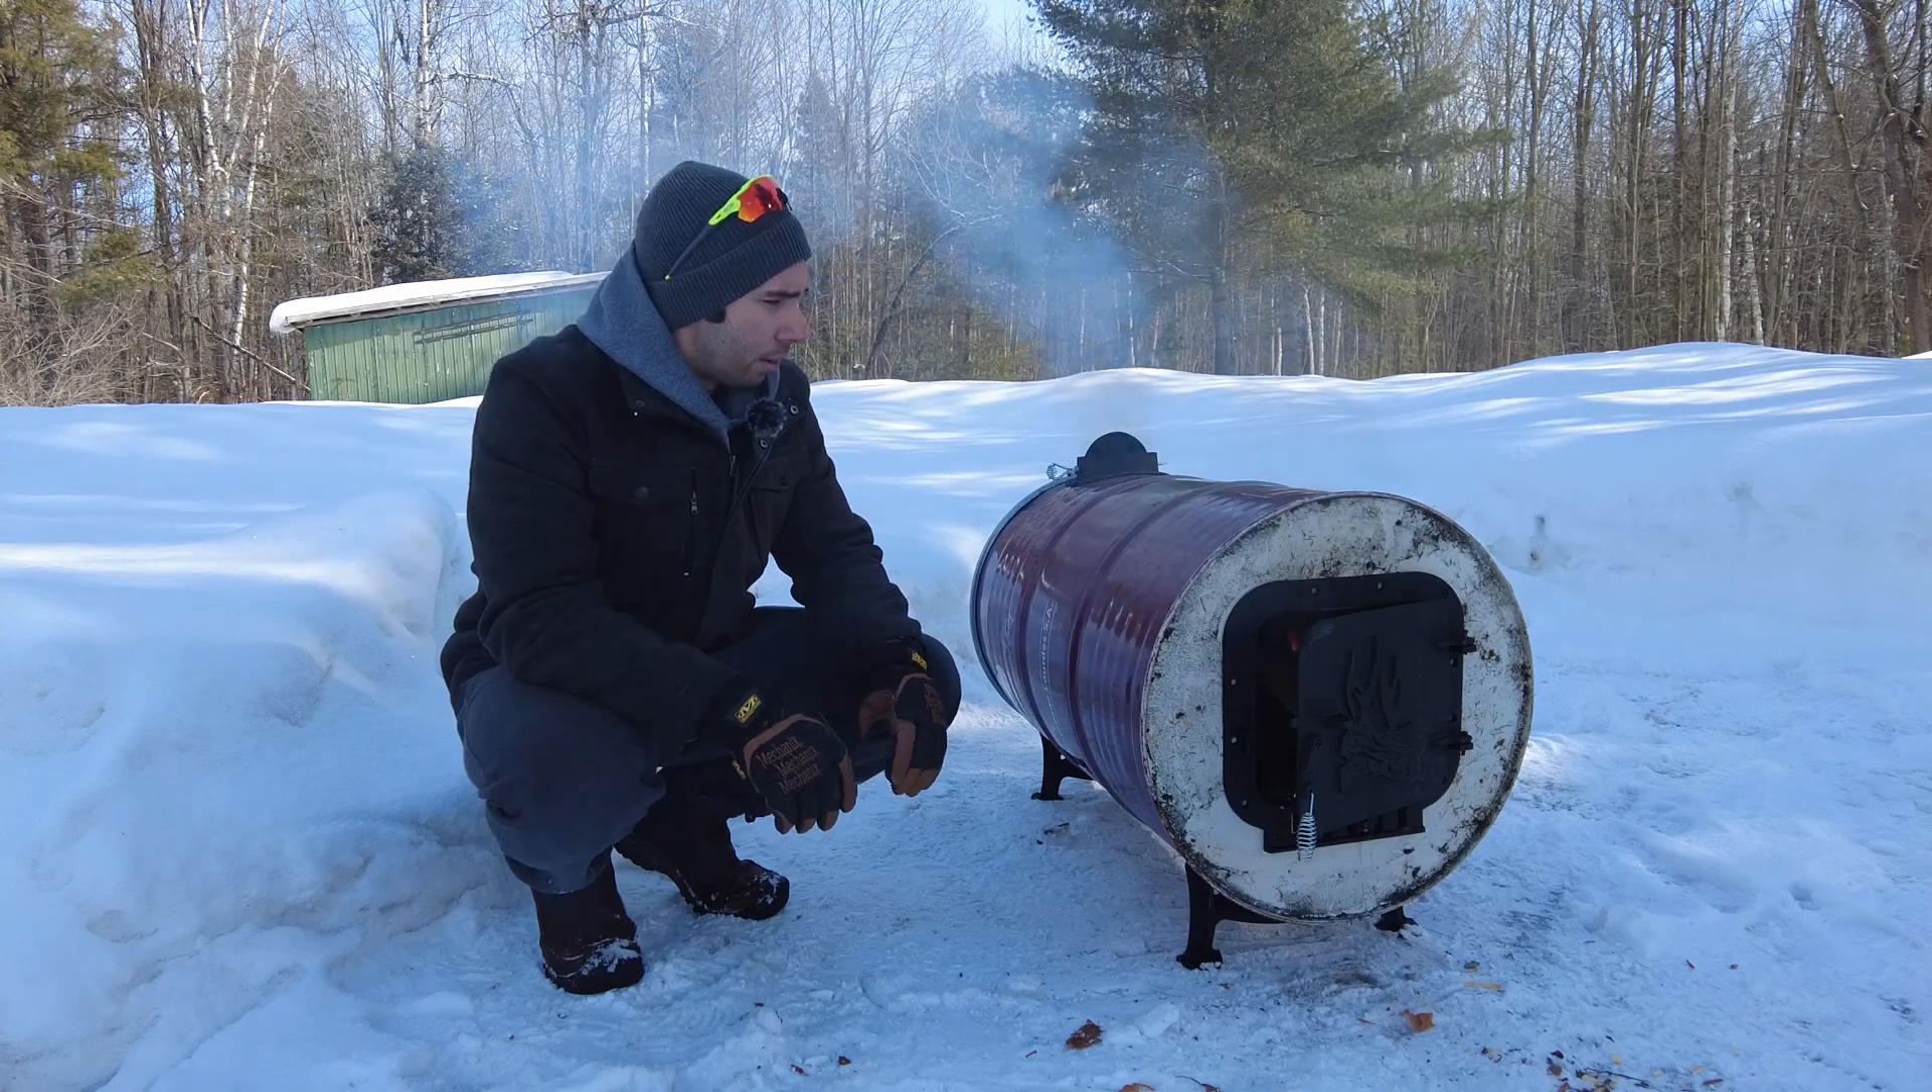The only thing I'm missing is a chimney.